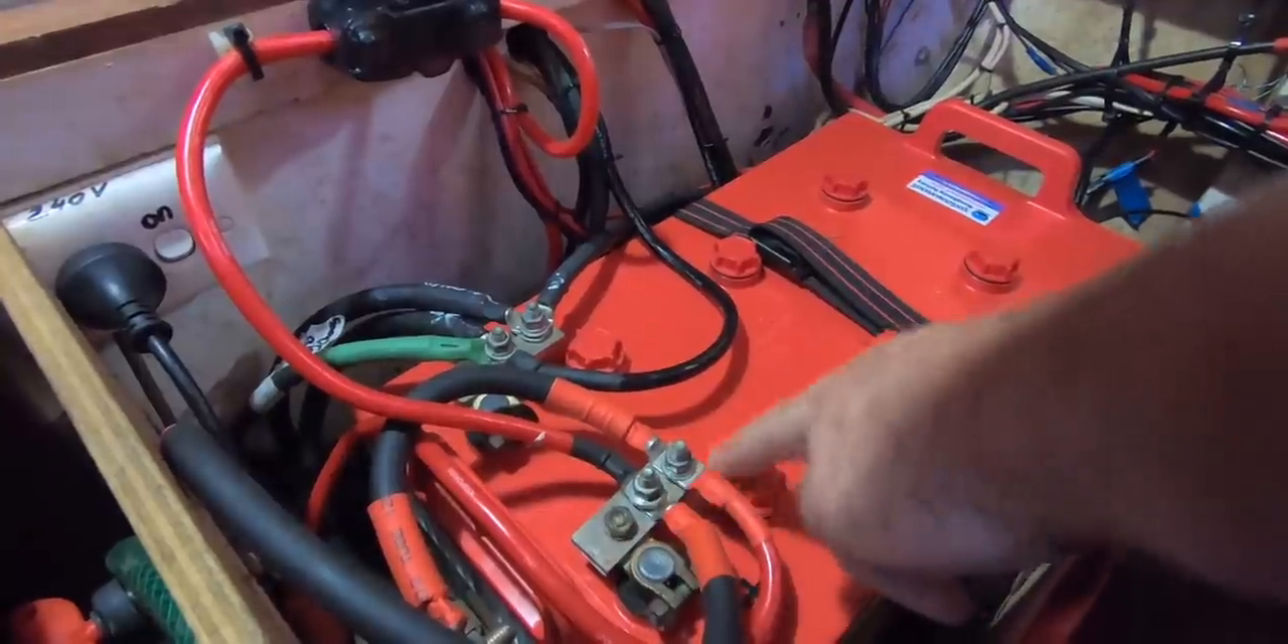So I had a spare bus bar I've just cut that and extended that off our terminal because I was pretty cramped before and I've just yeah done that for here.